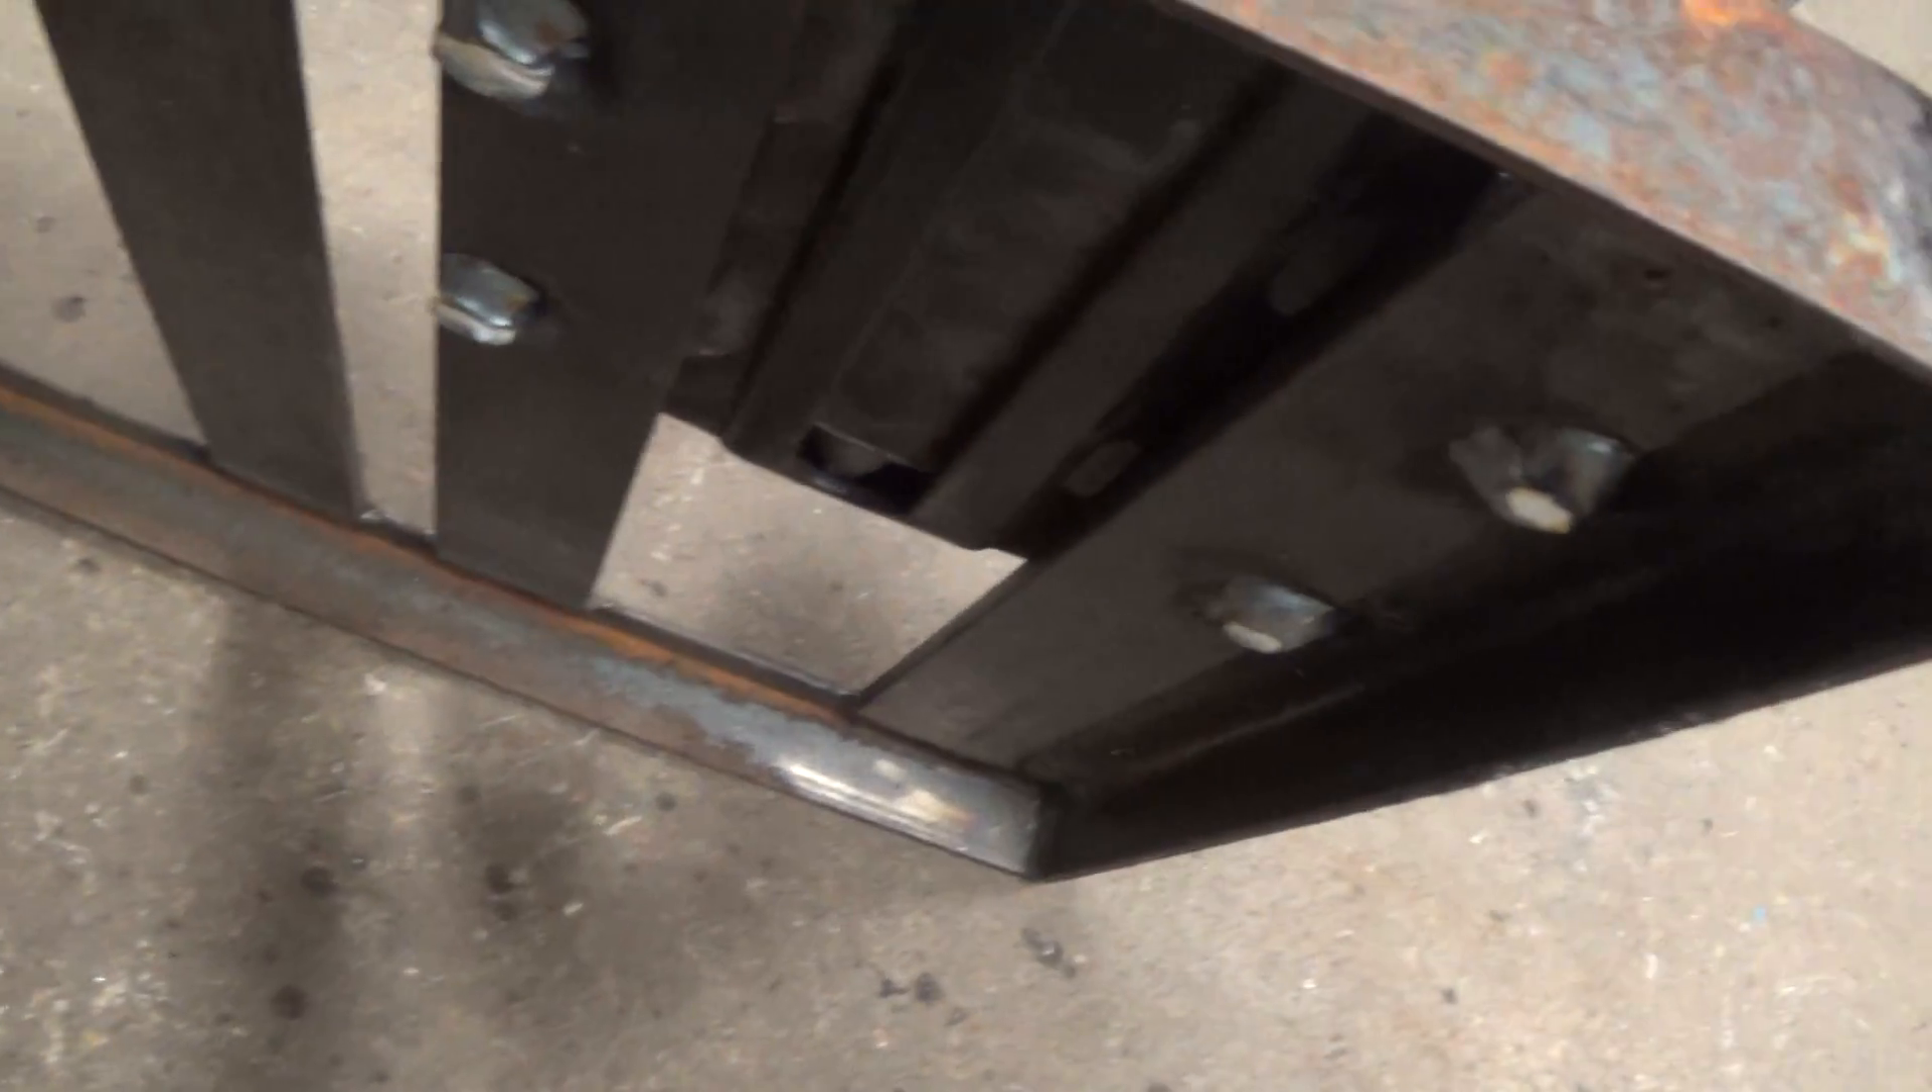Just got some bolts welded on the bottom side to make assembly a little bit easier.